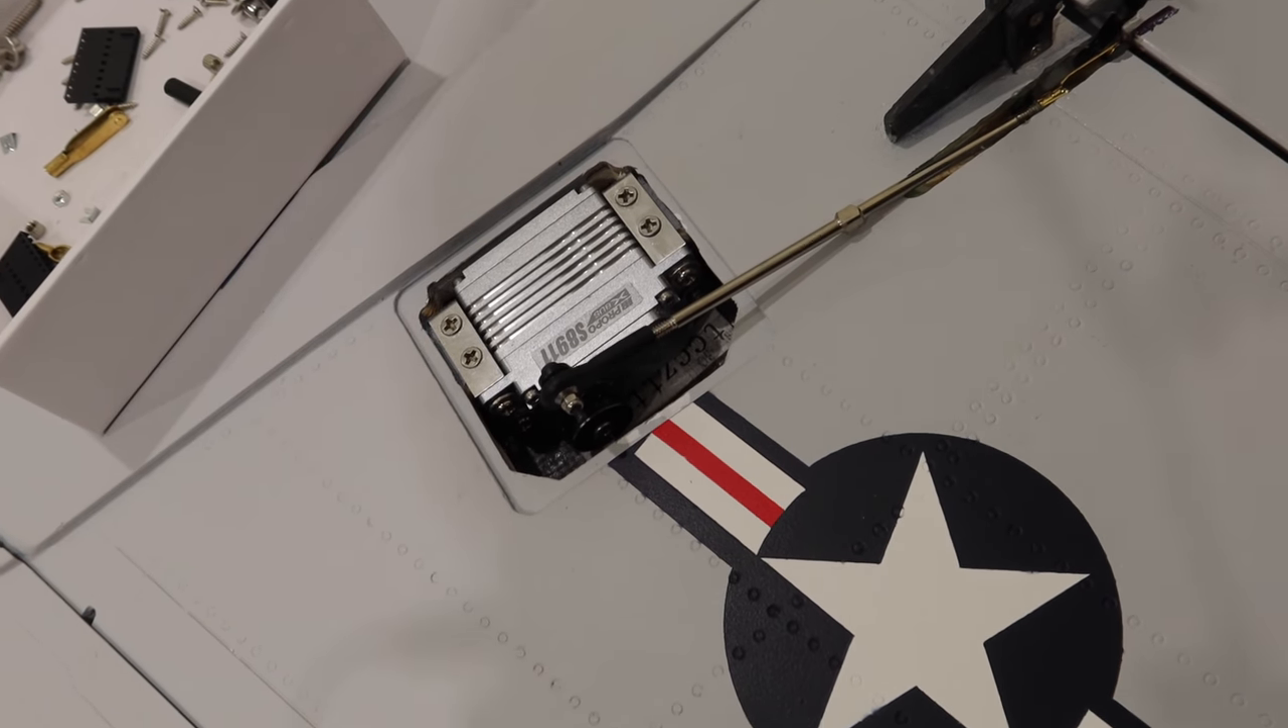All right so the aileron is all set up here so basically we've got our uh linkage all set up.